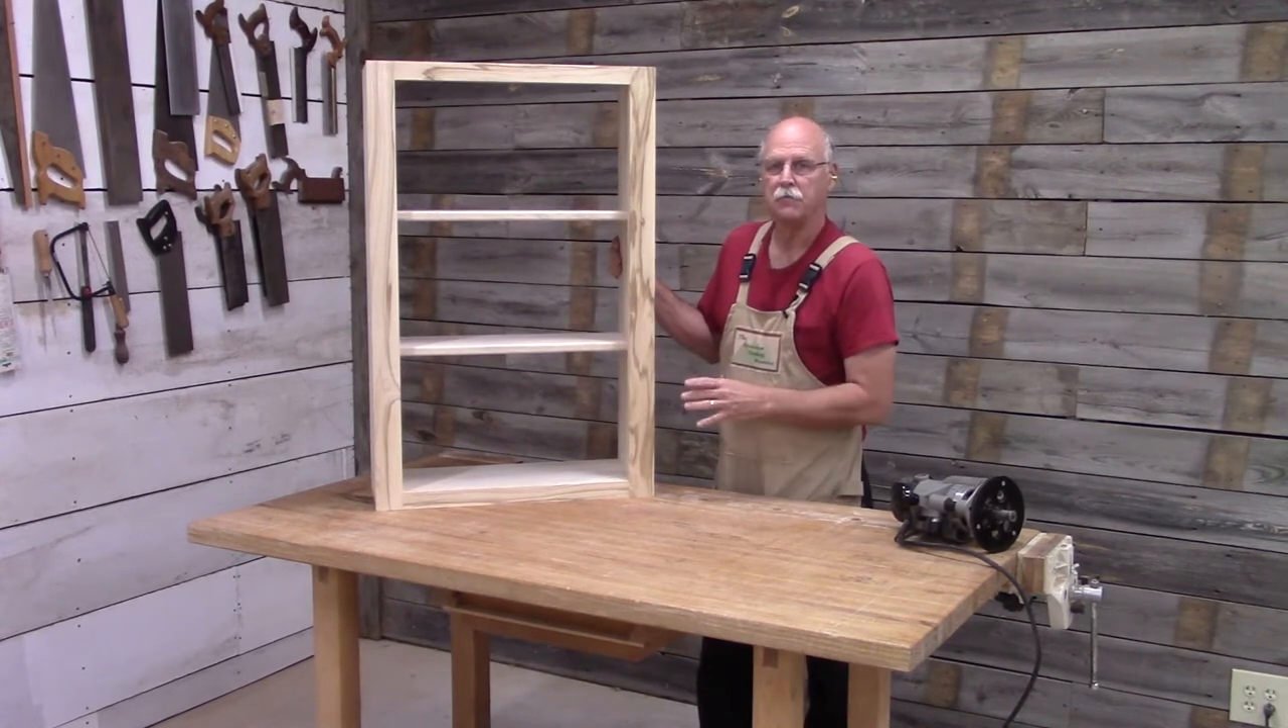As you can see, I've already got the face frame glued onto the carcass.